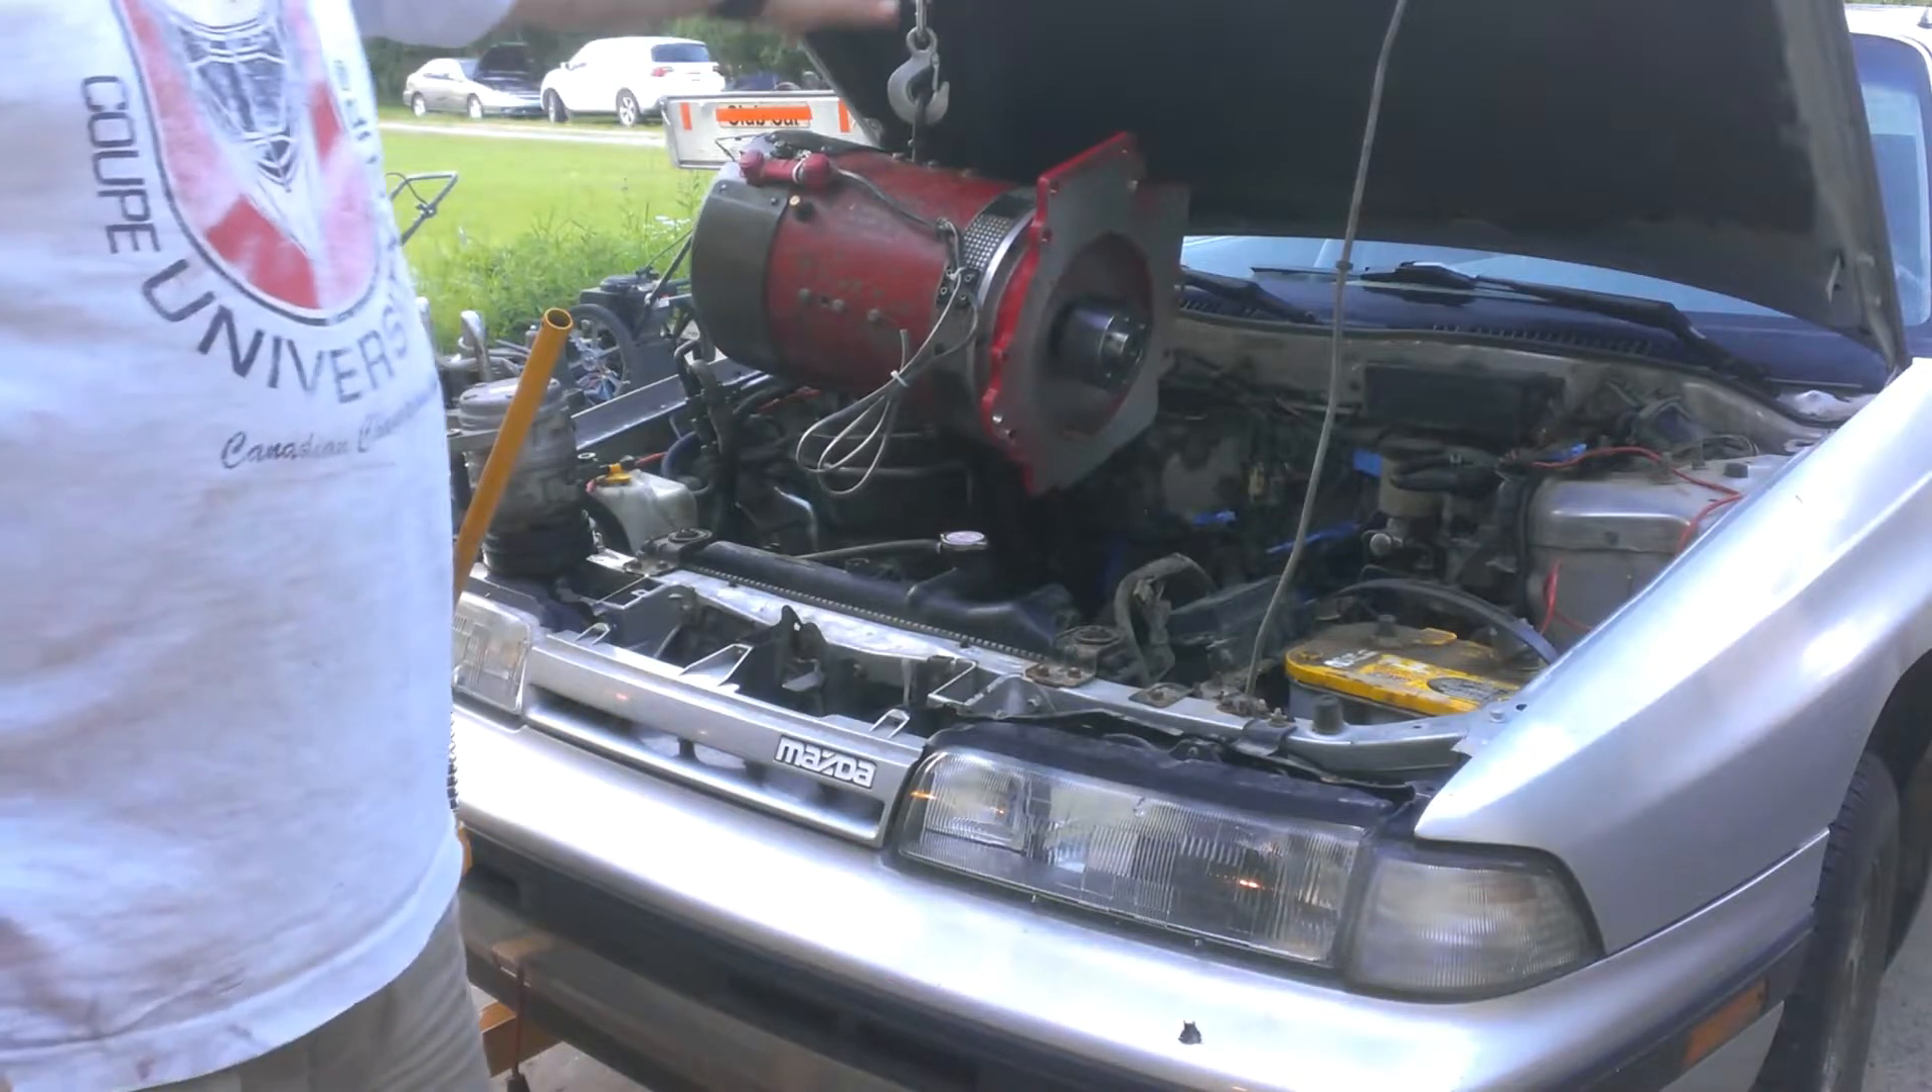I don't have enough reach. So, my jack is at the bumper. And my motor hasn't yet gone far enough in.